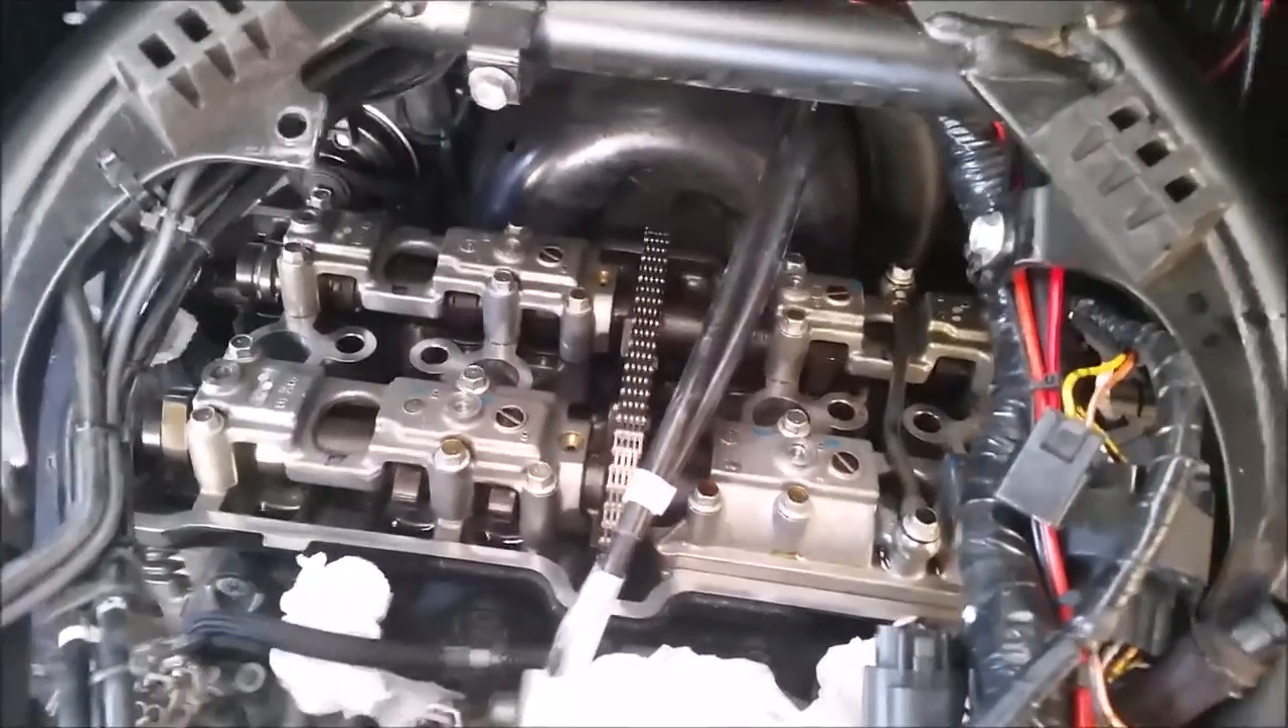That's the rocker cover removed and not a lot of room to get that out of there to be honest with you.